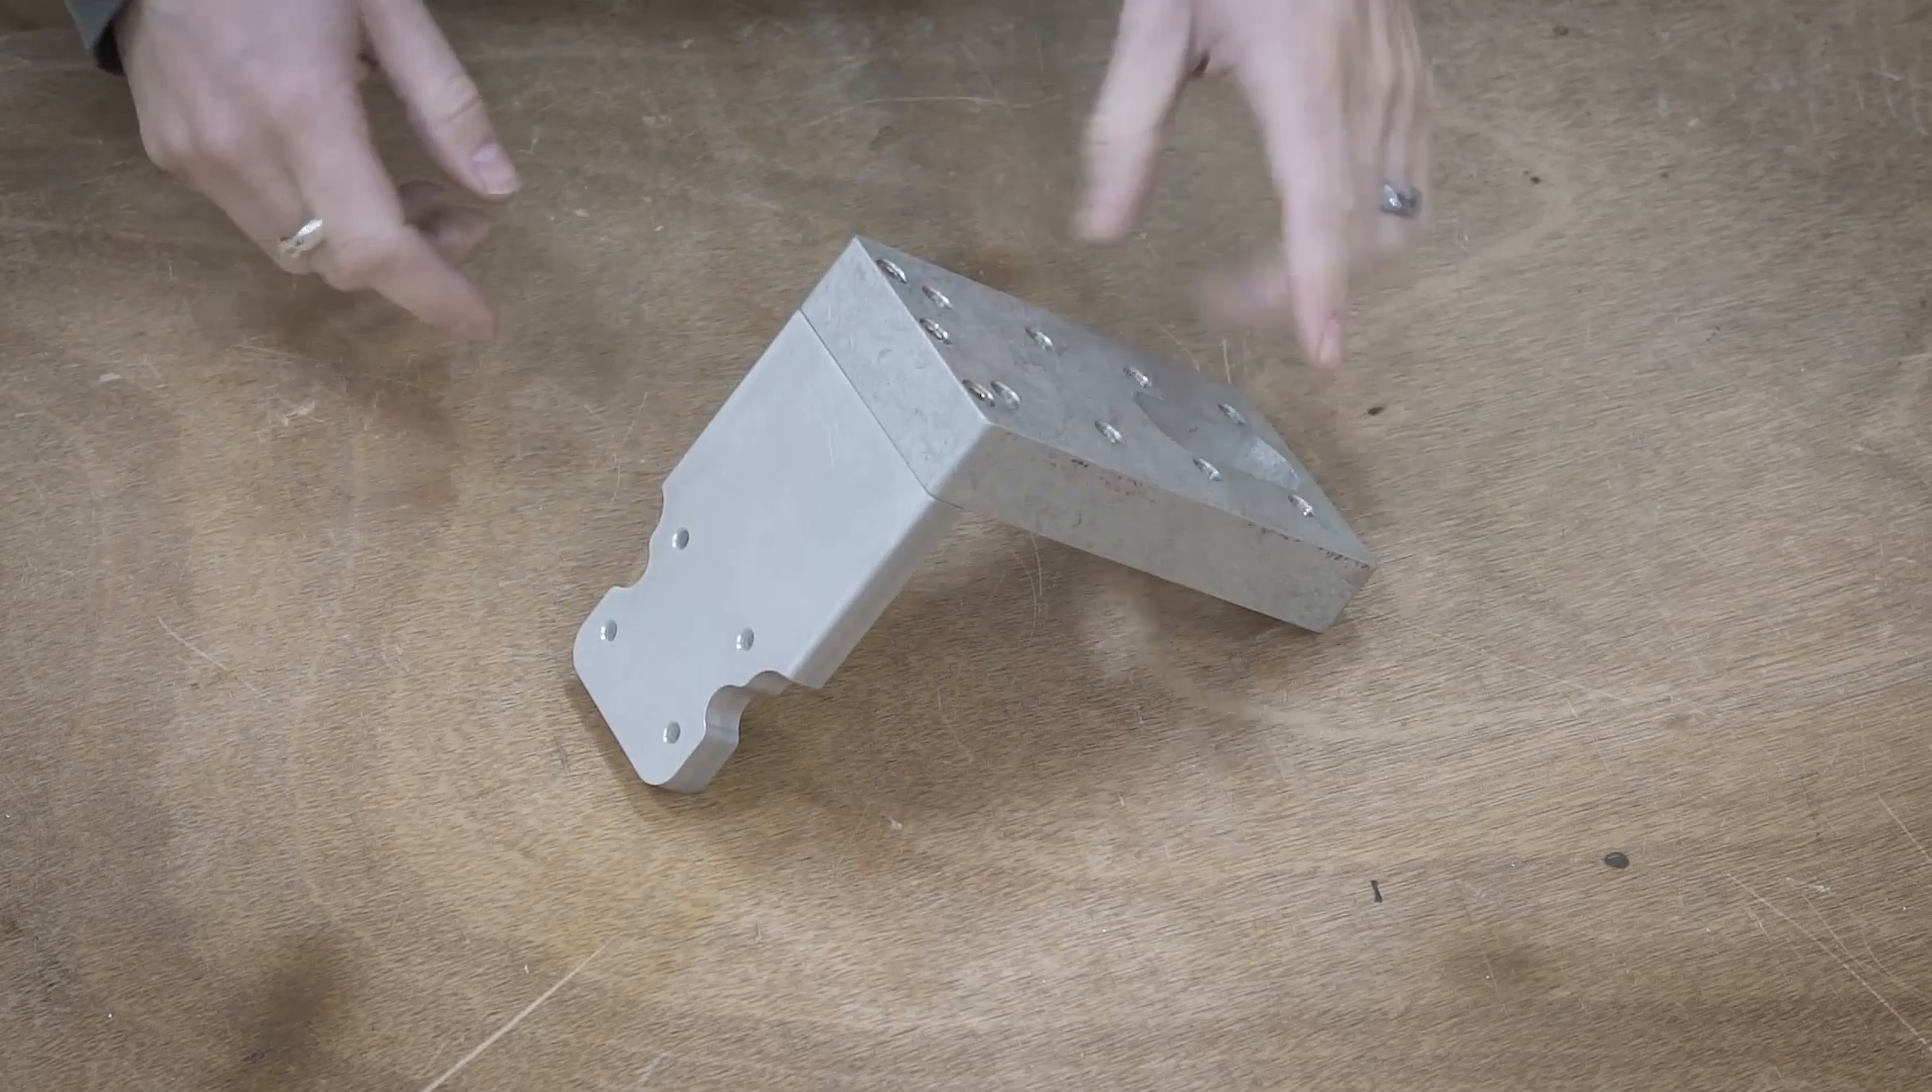And here is the finished bracket attached to the end plate.